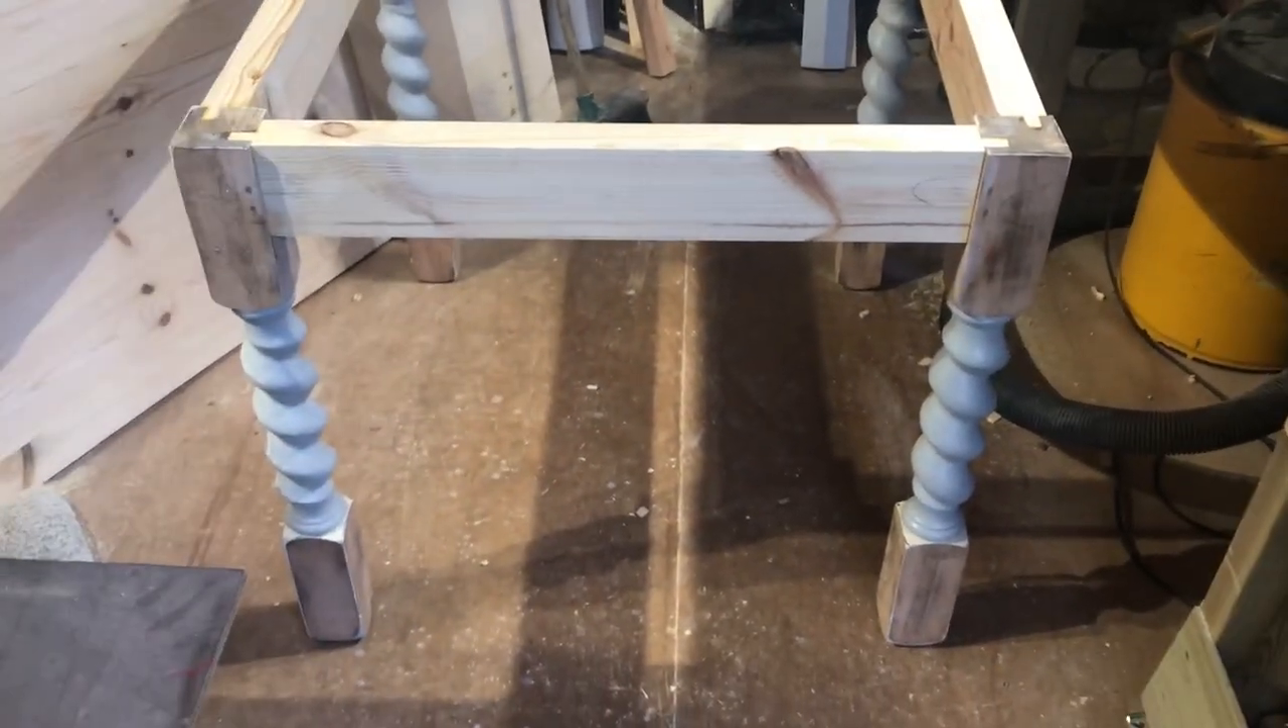There's the table base that's starting to come together see the legs.